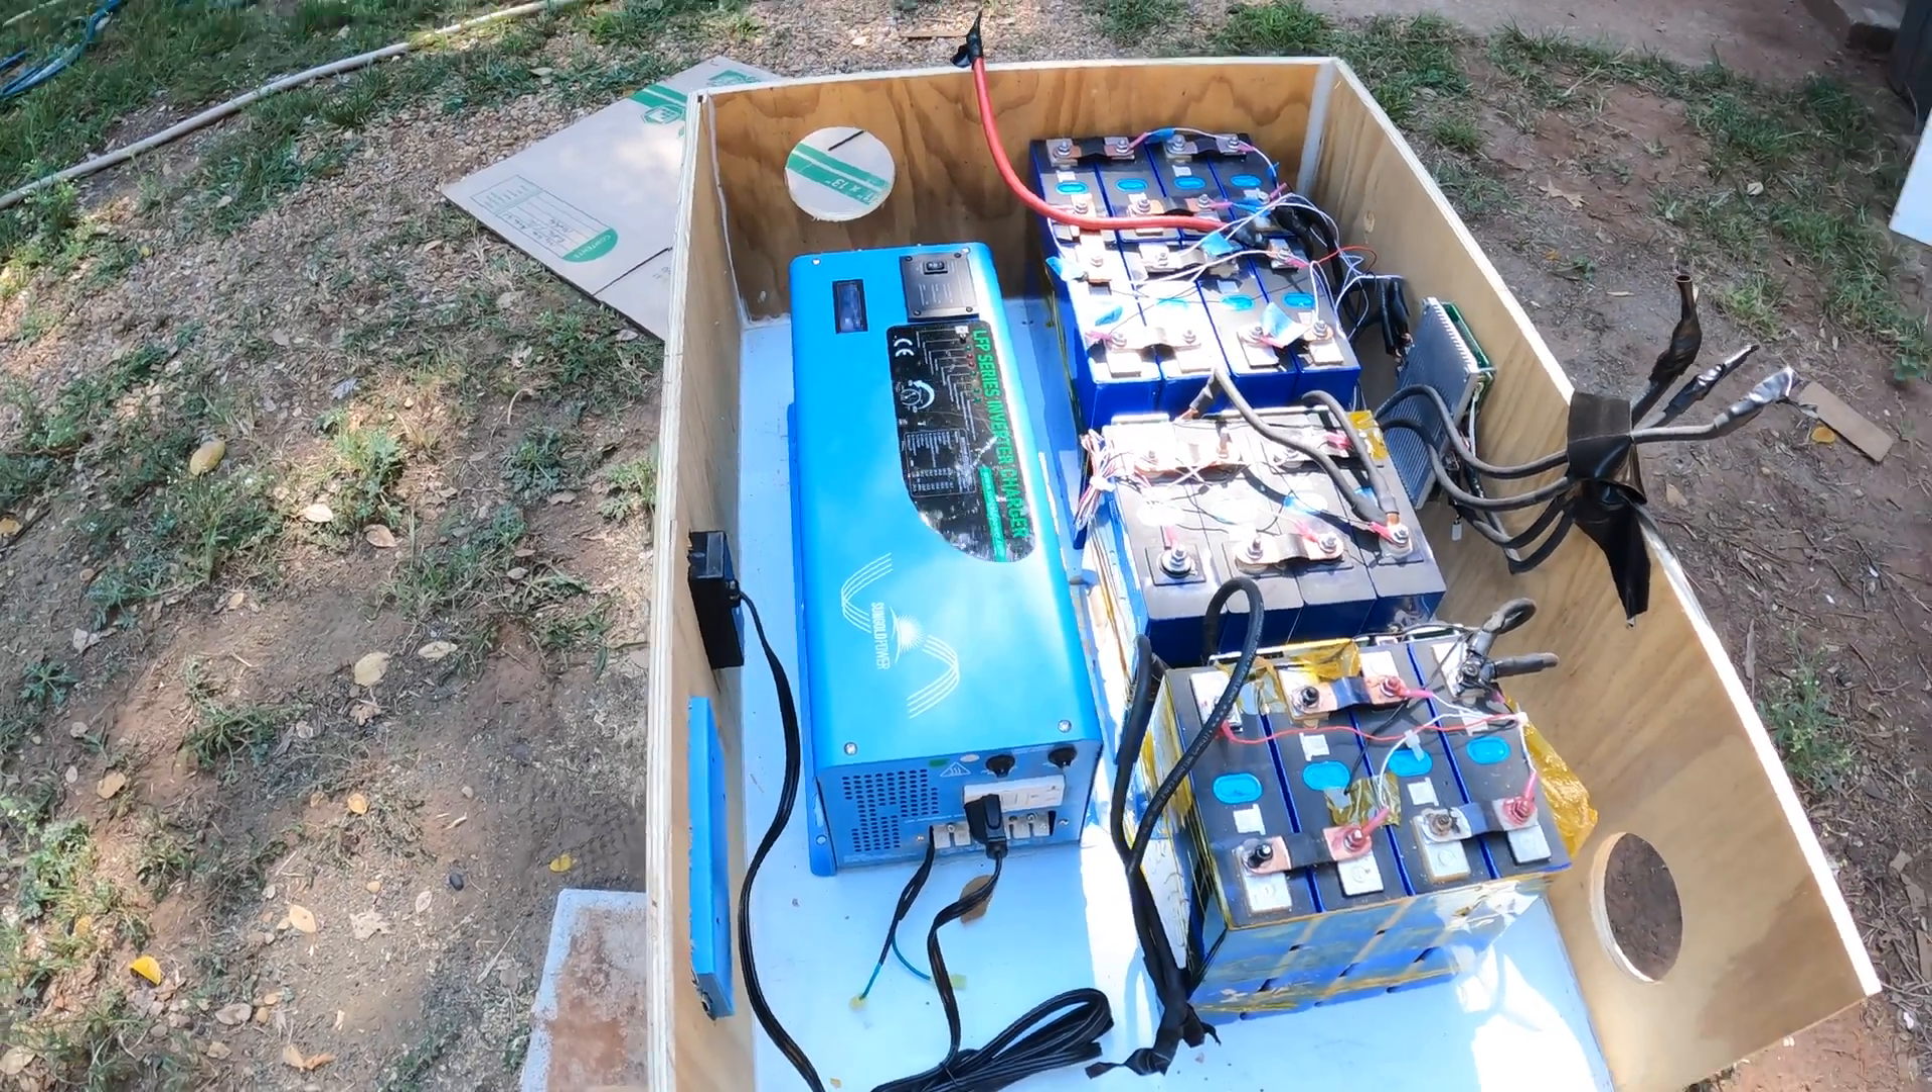As you can see, I've placed the inverter. It is not secured. It's just placed right there.